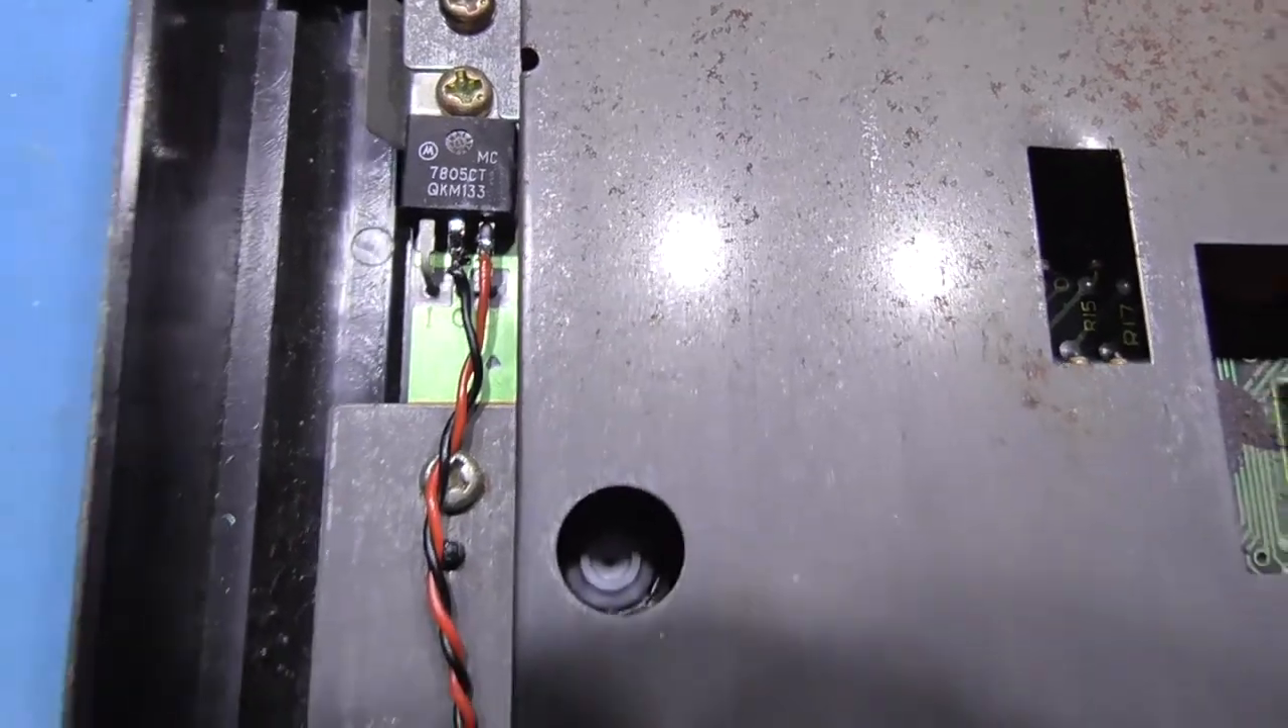As you can see I'm all wired into the voltage regulator.